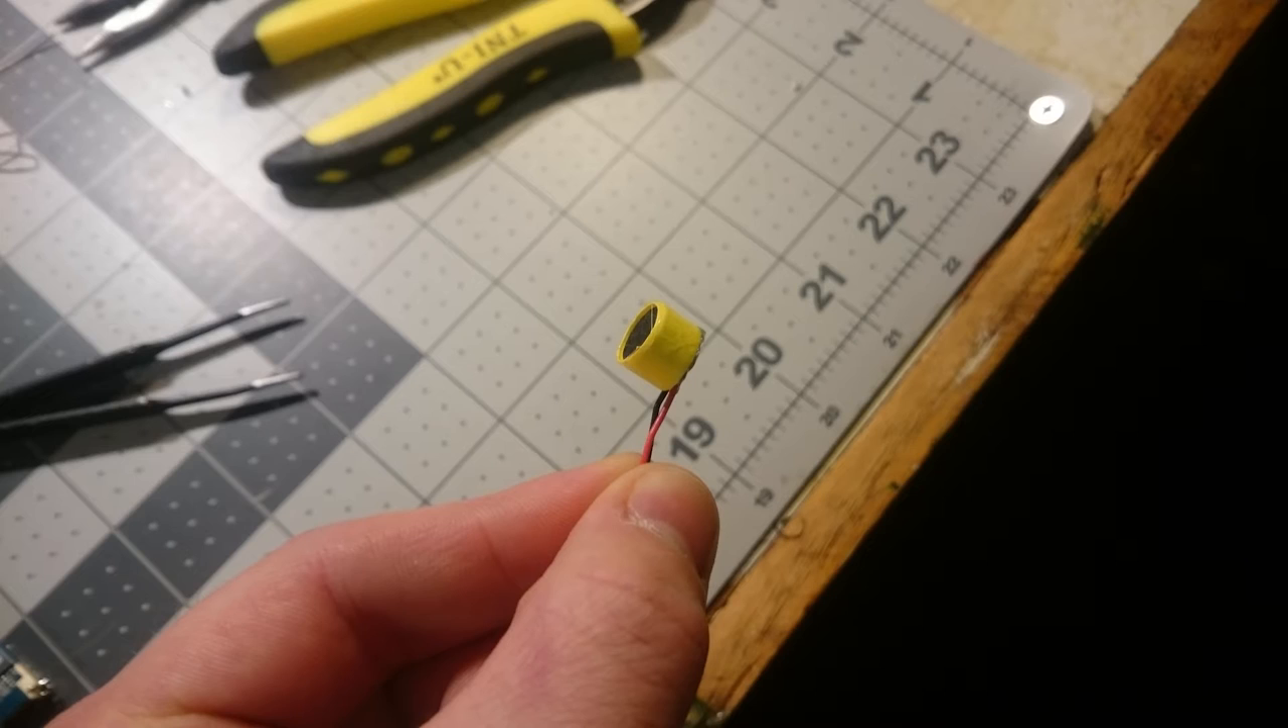So I've also run some heat shrink around the actual microphone as well just to make sure that if that, because it was metal, I just really wanted to make sure that that was all covered off as well.